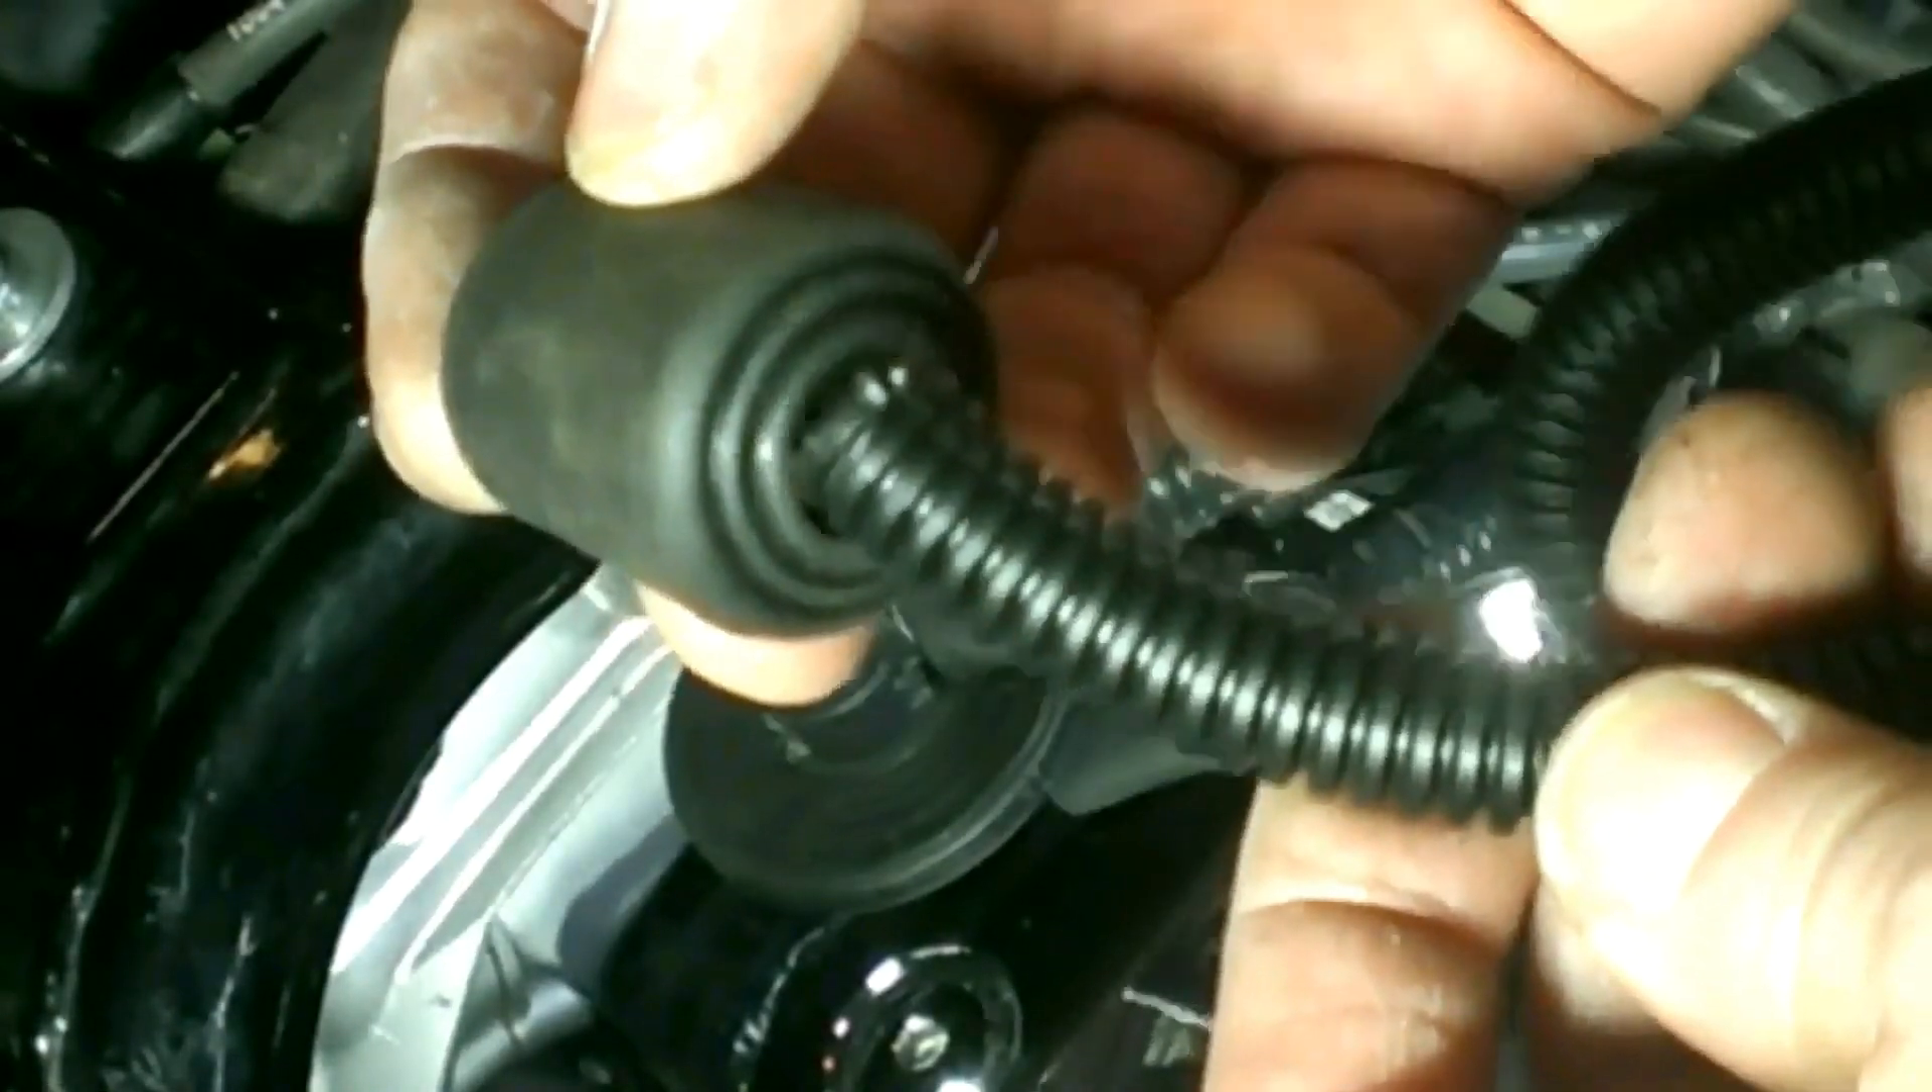This ribbed sheathing that I'm putting on all the wiring fits in there.